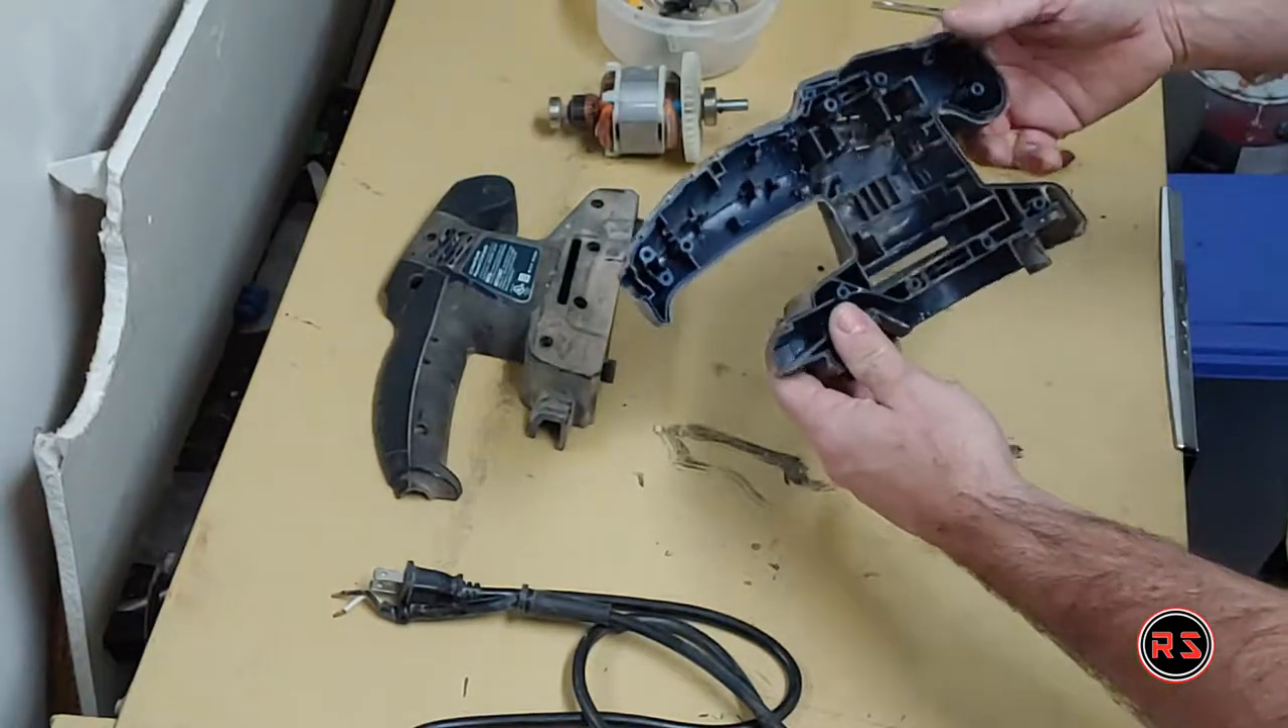So all the loose parts are removed.